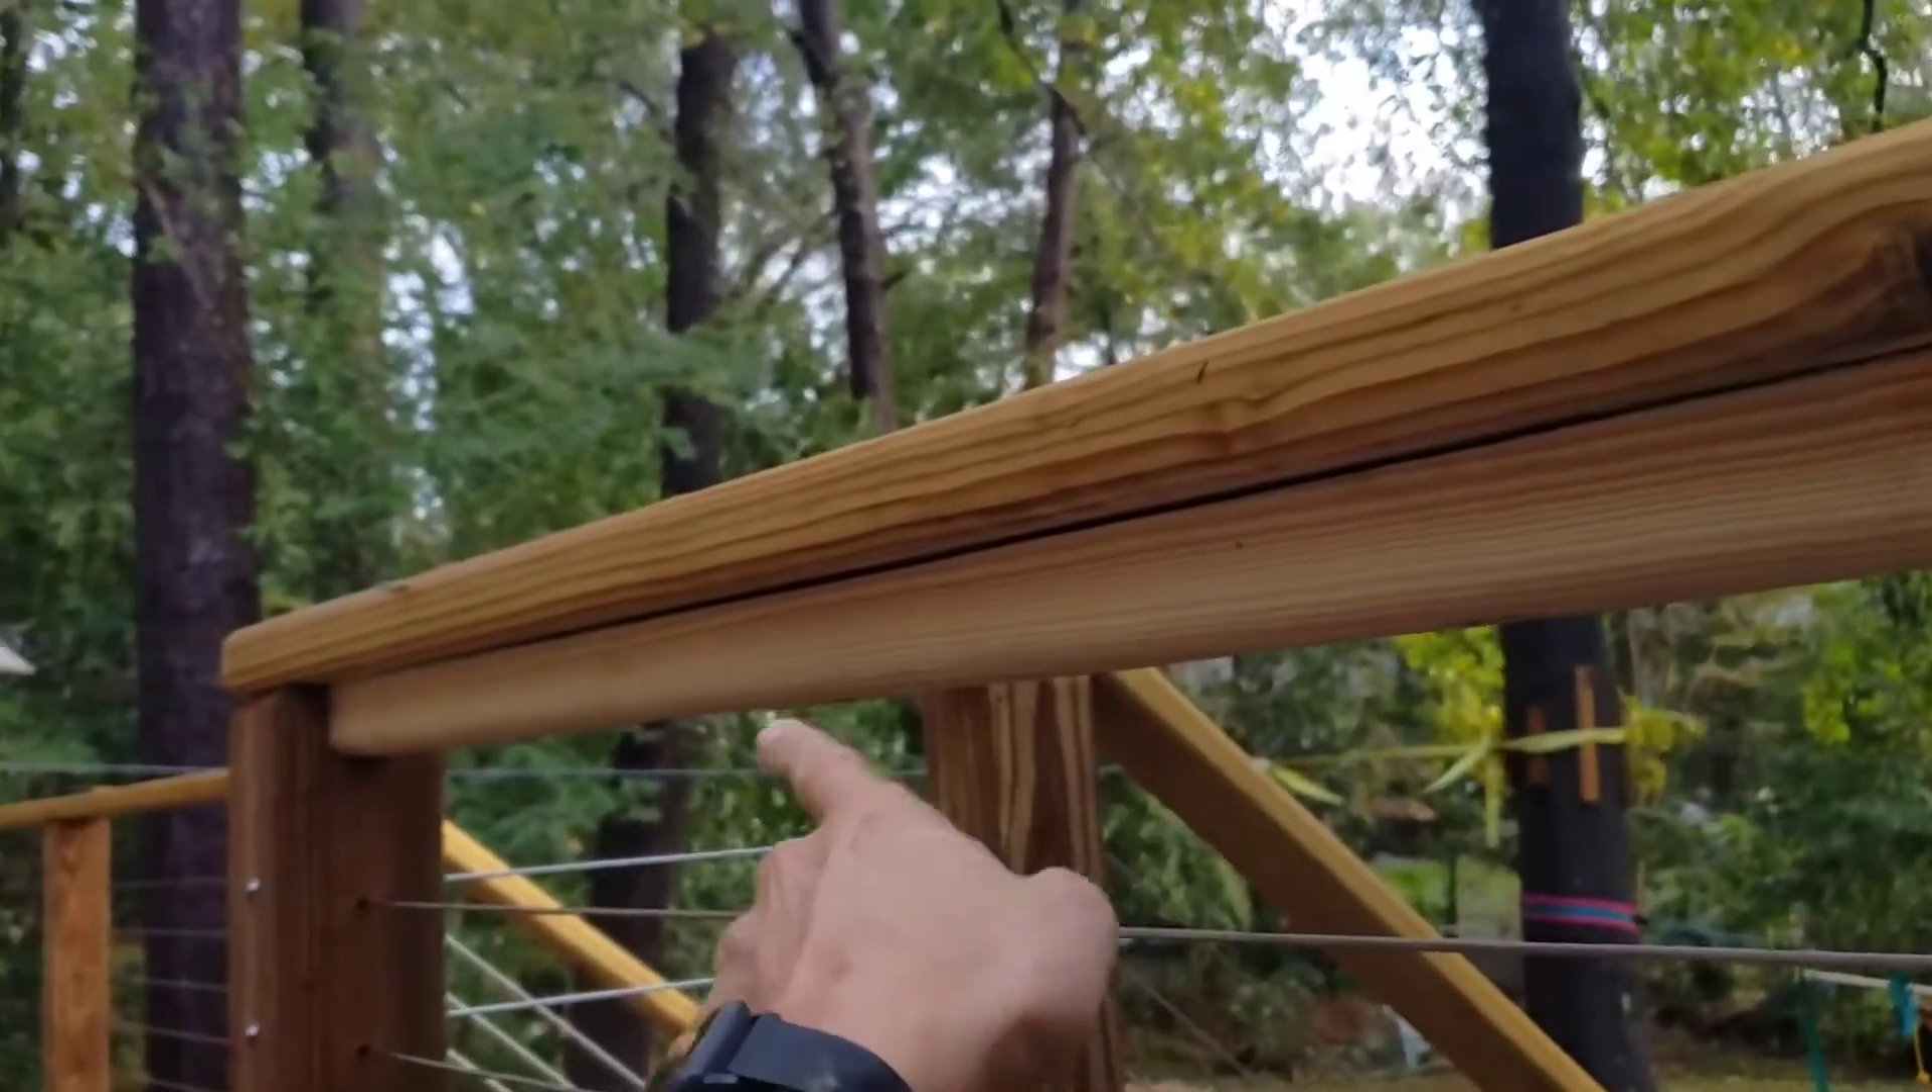The next thing that needs to be done, which has already been done here, is to put a bar underneath that goes in between the posts.